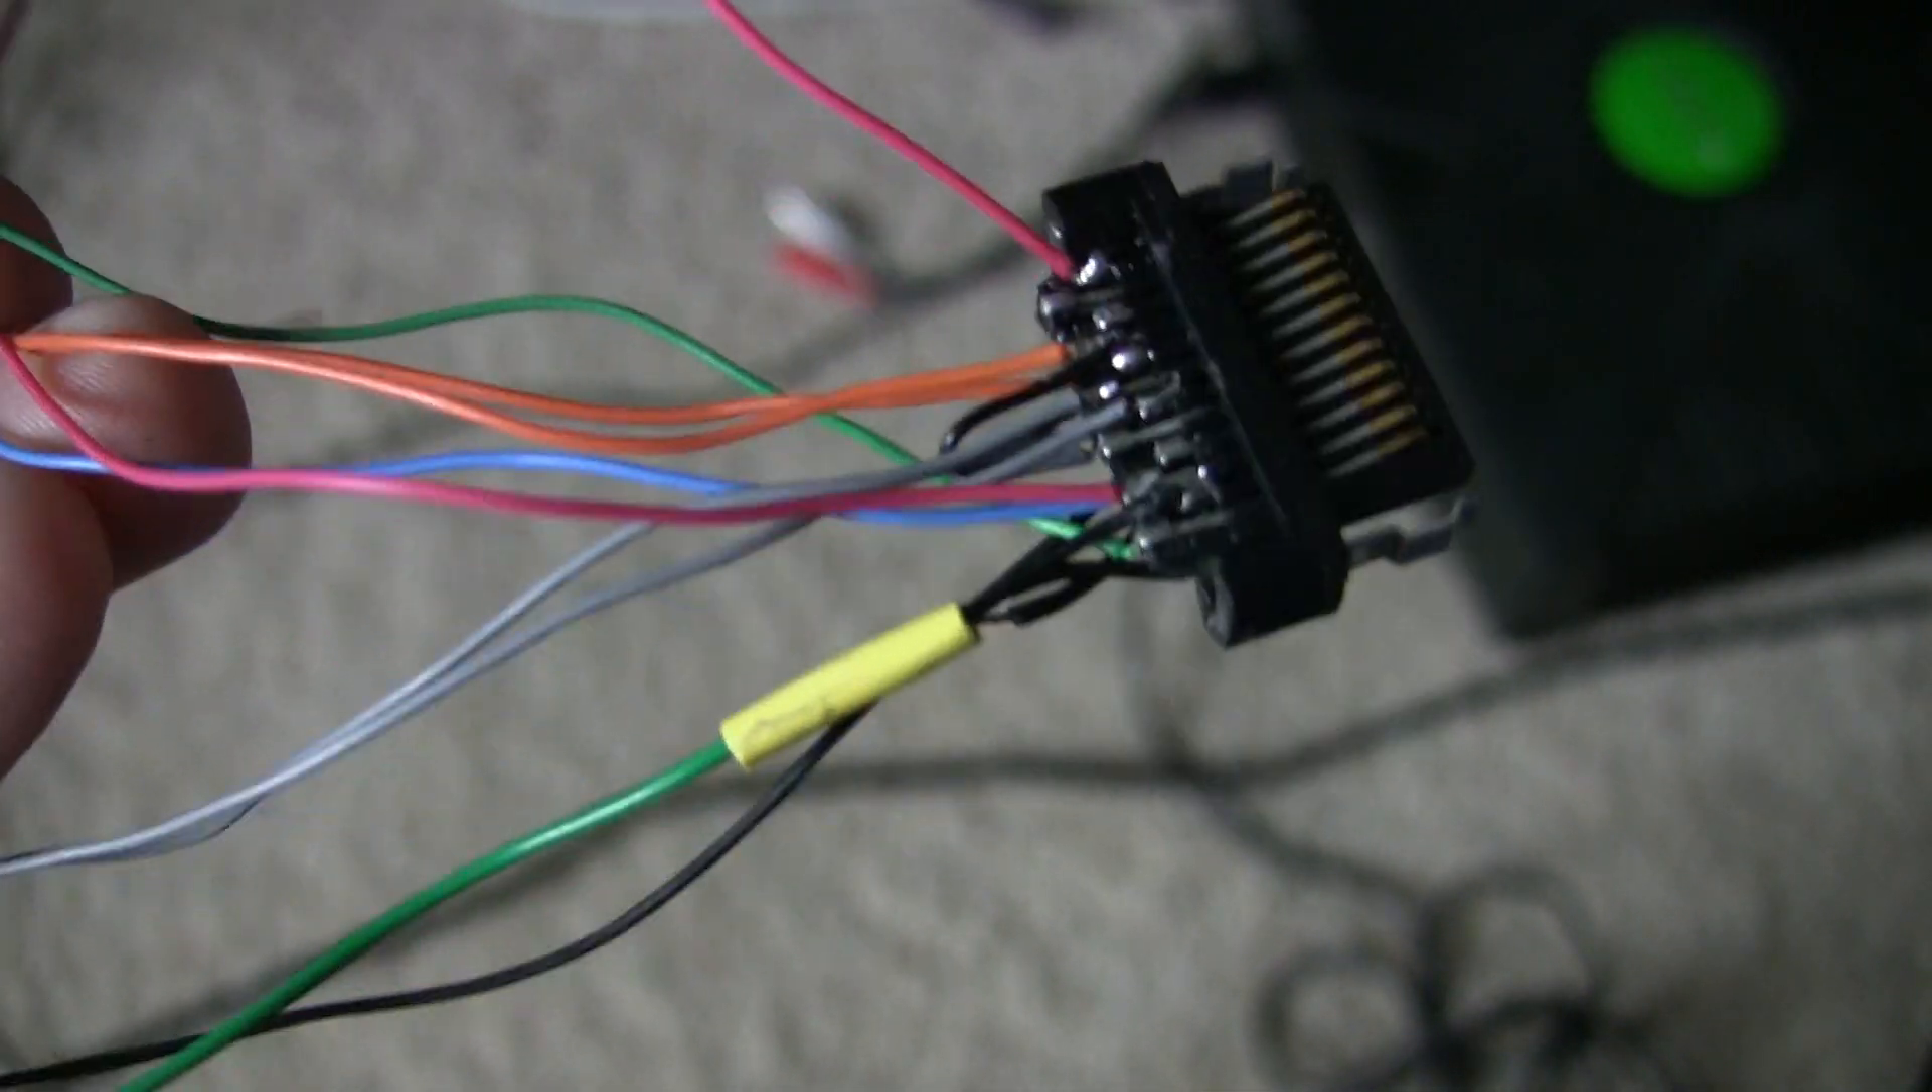So you can see here I have the Xbox AVIO pinout all wired up.